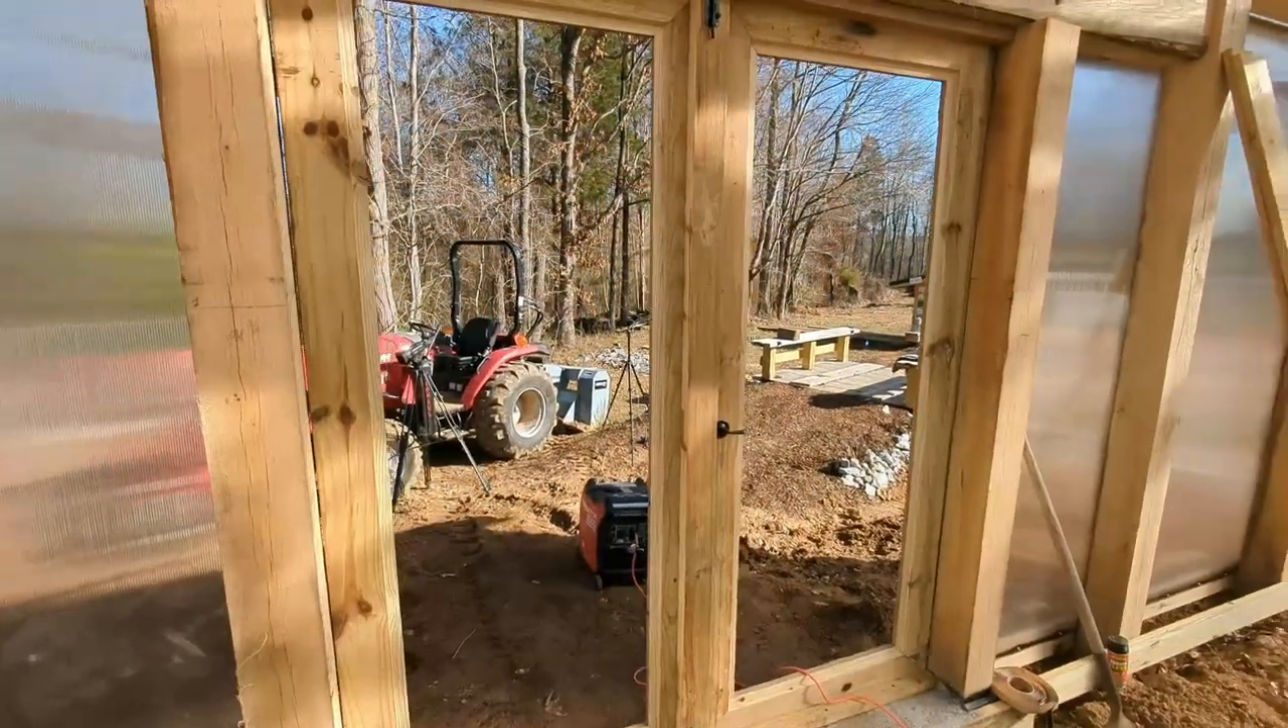We've got most of this door up. We've still obviously got to put the panels in.